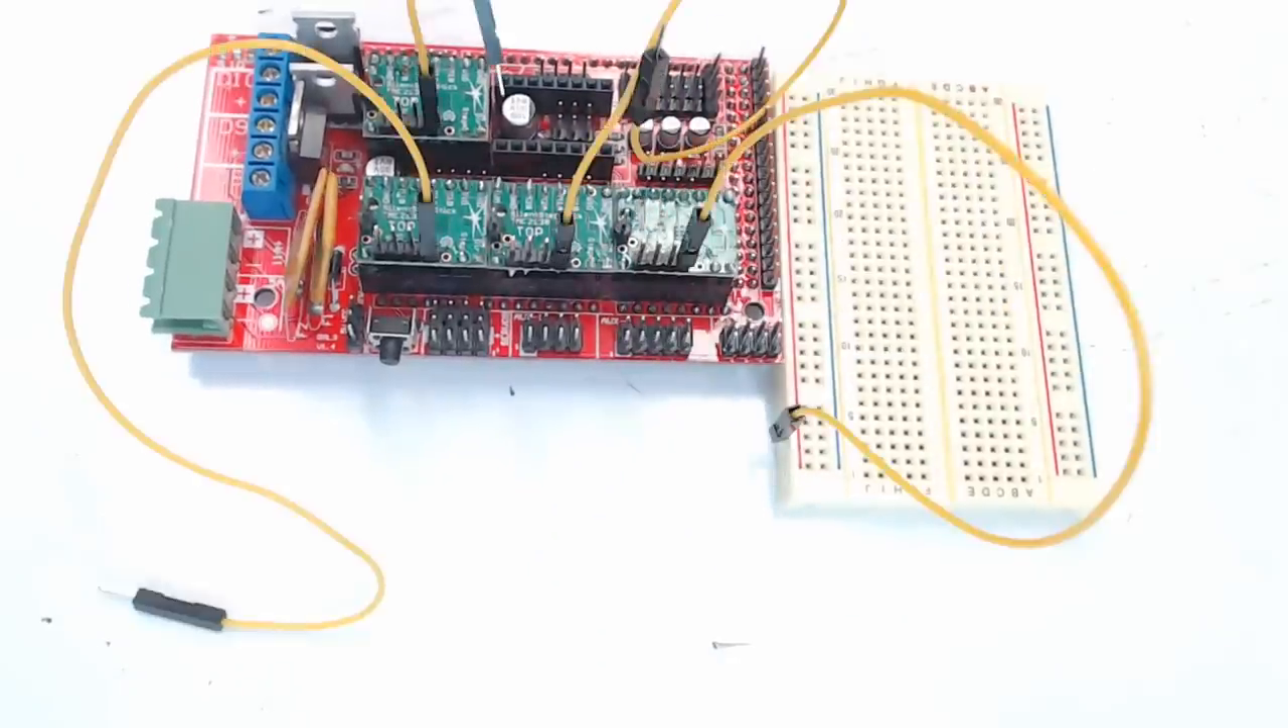Now we can go ahead and mount up the other three drivers. Now we have all four of the drivers hooked up, including one for the extruder.